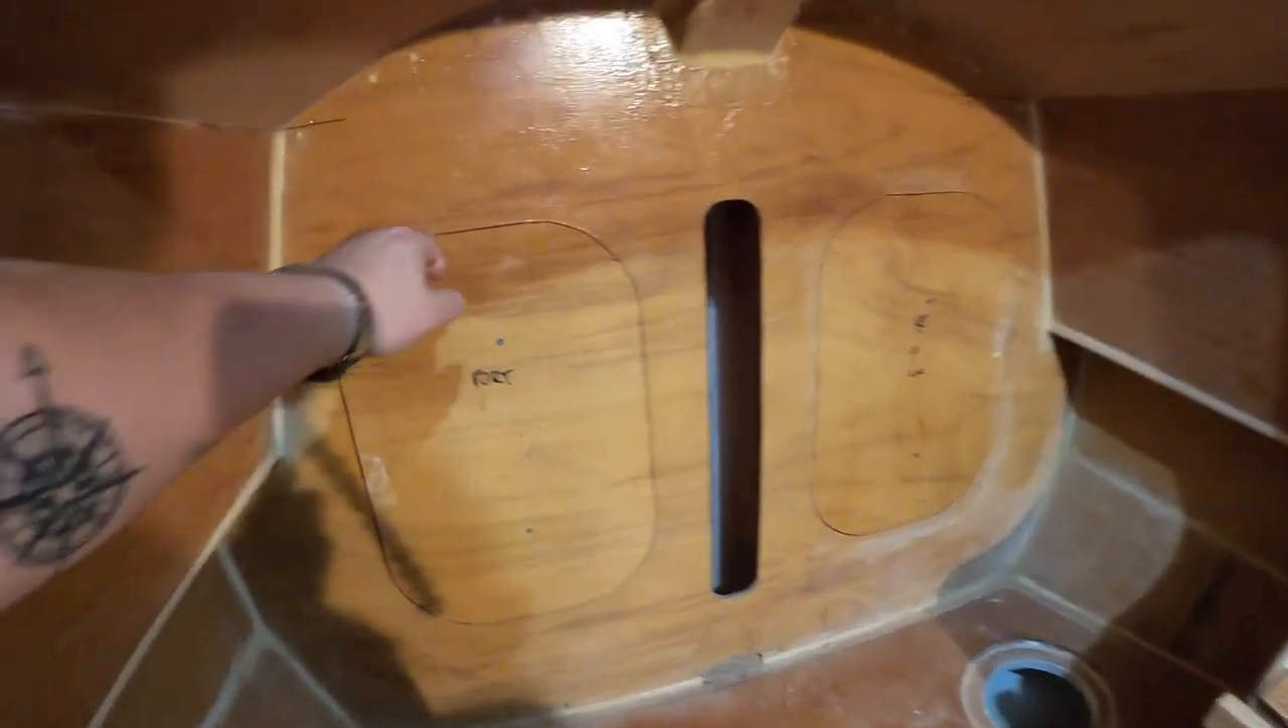The hatches seem to fit pretty well.